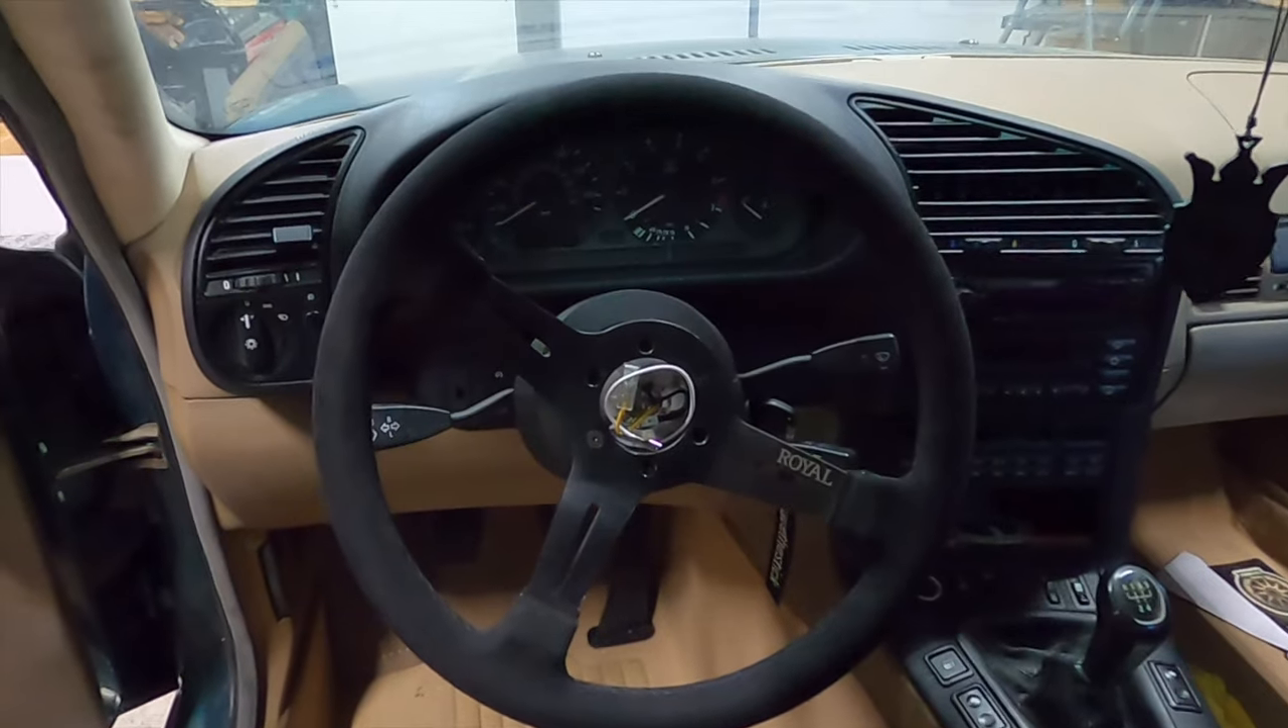Well you can see I put my wheel on and it's a little crooked.